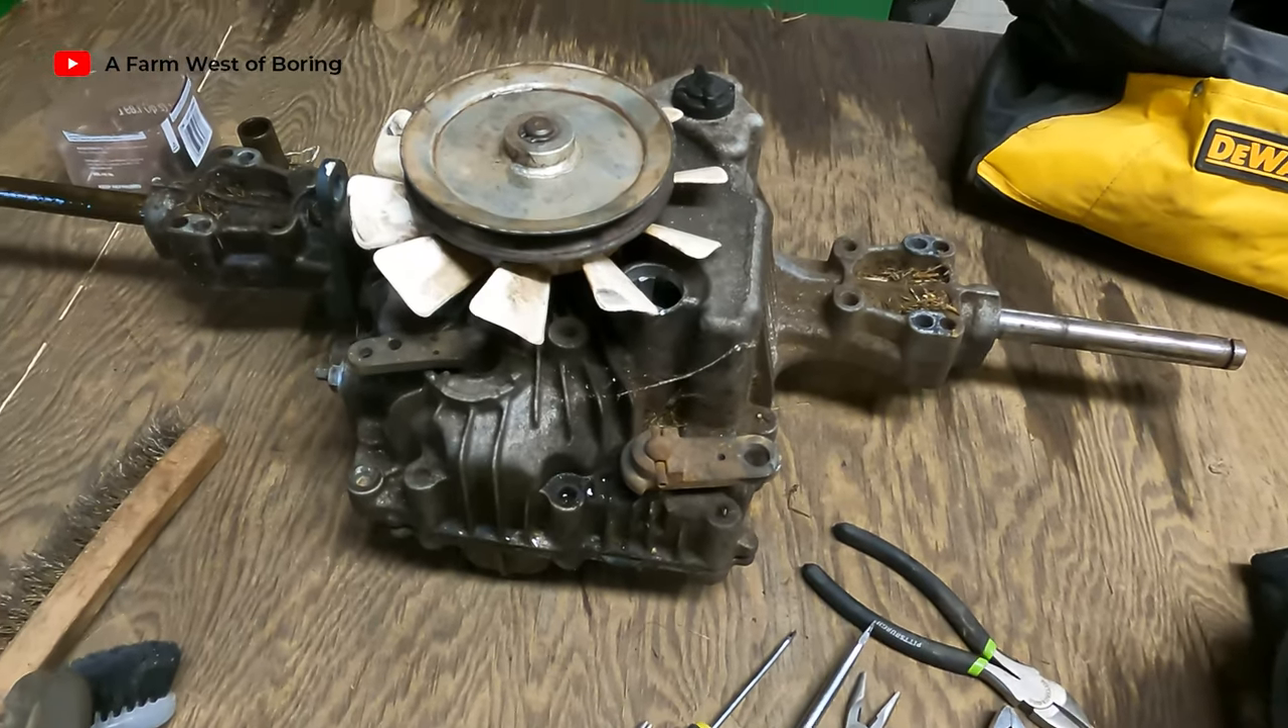So there we go, we've got the transmission out of the tractor.